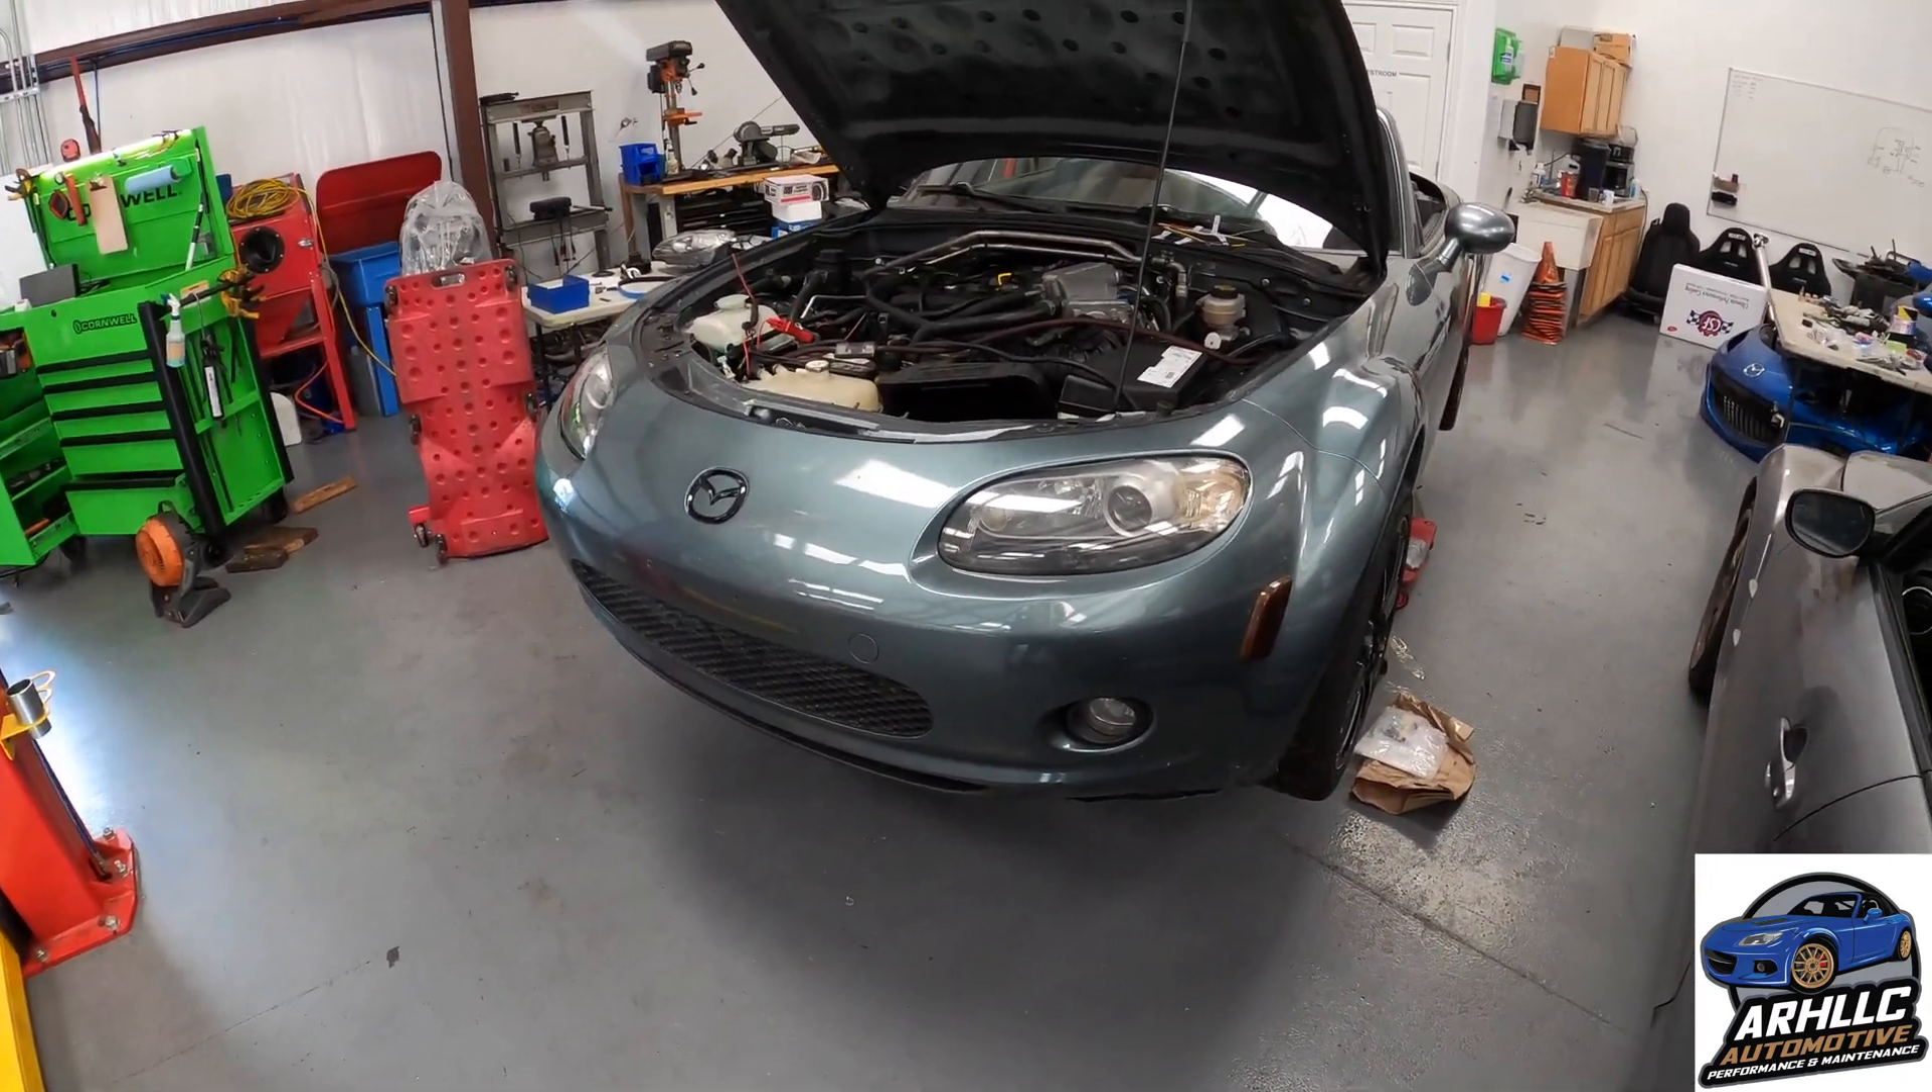But the front end's back on, because now we have all the lights working and everything.